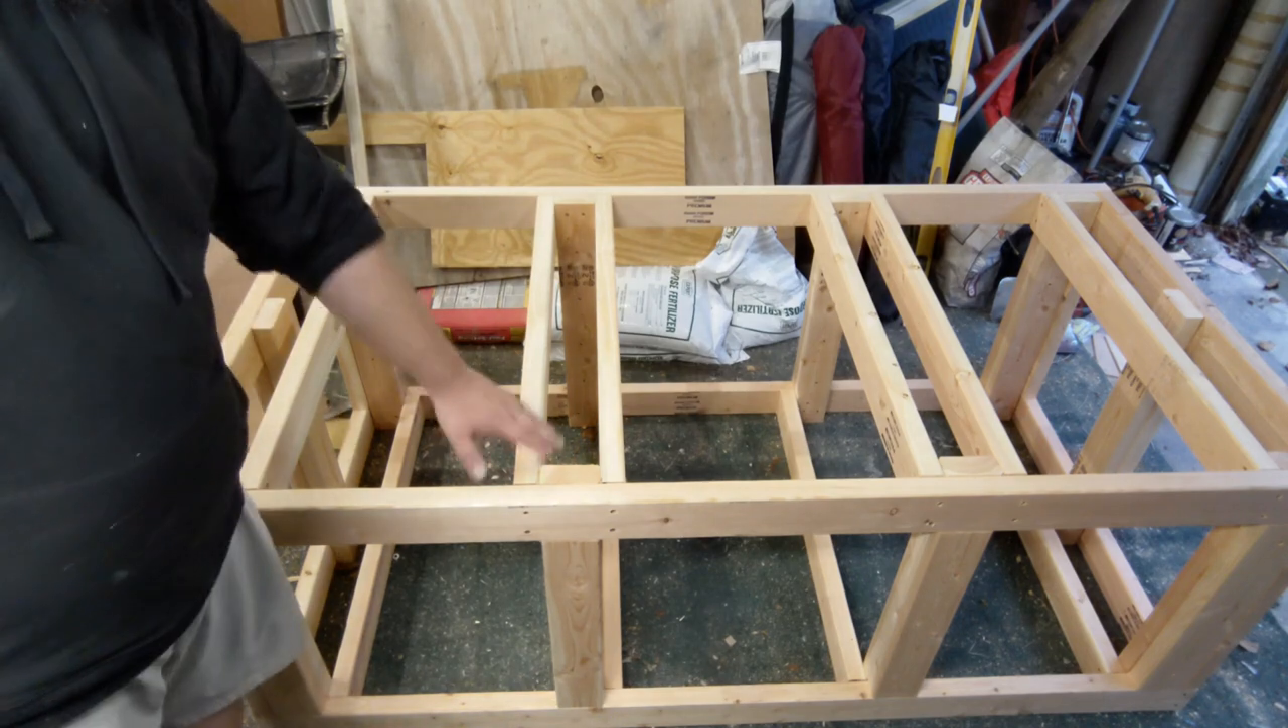I installed the boards on the bottom. You've got the bottom cross bracing.